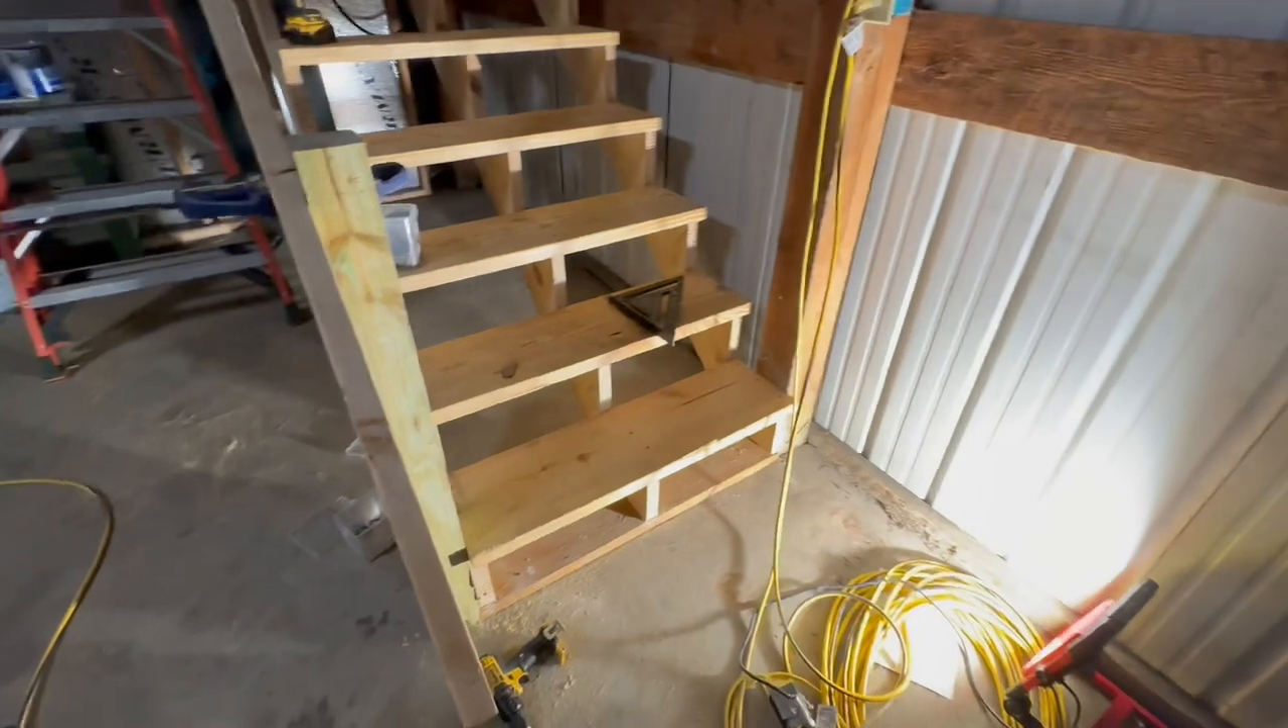So guys we took and got the steps completely done now anchored that treated board down to the ground.